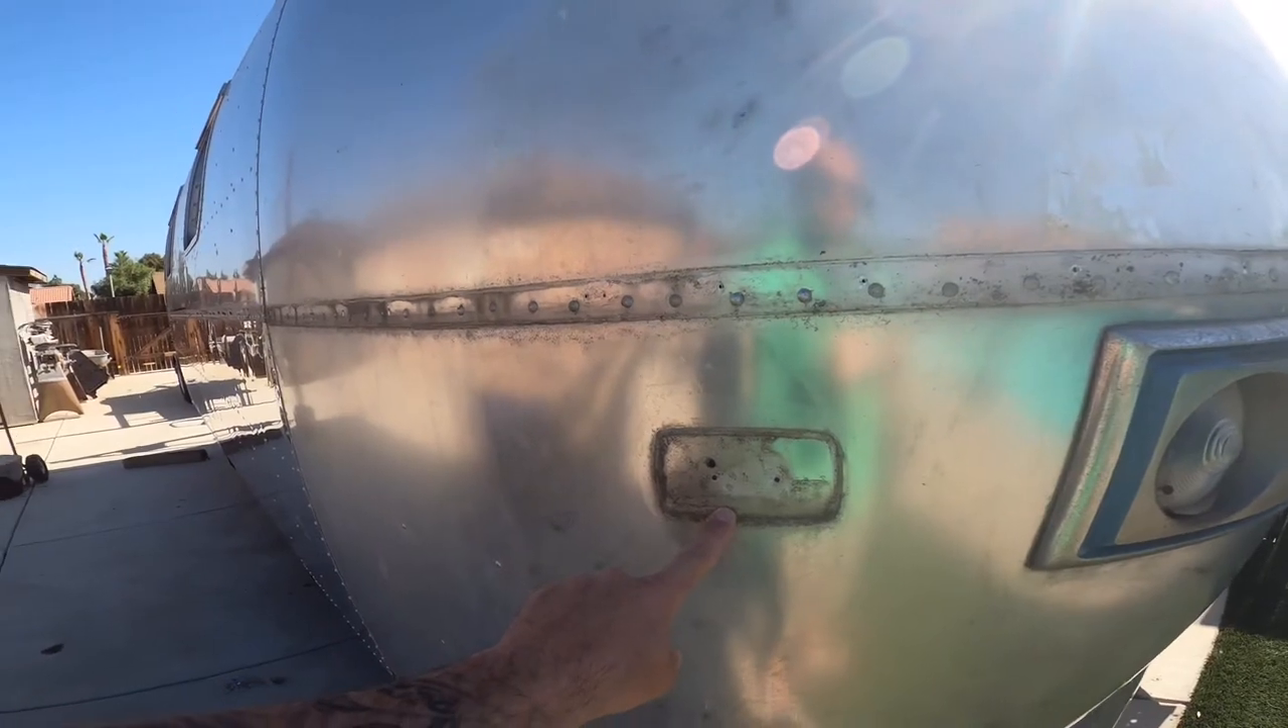And of course as we move to the back these exterior lights have already been removed as well as in the front.